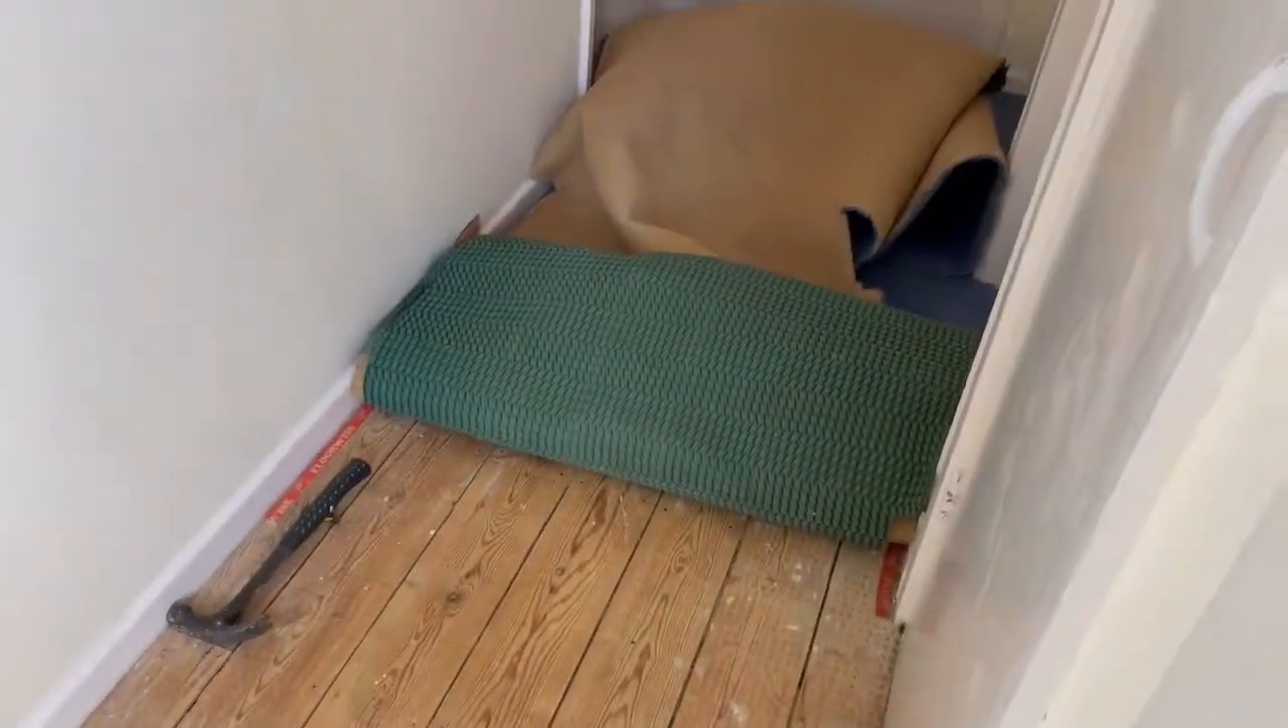As you can see i've already started lifted the carpet up.